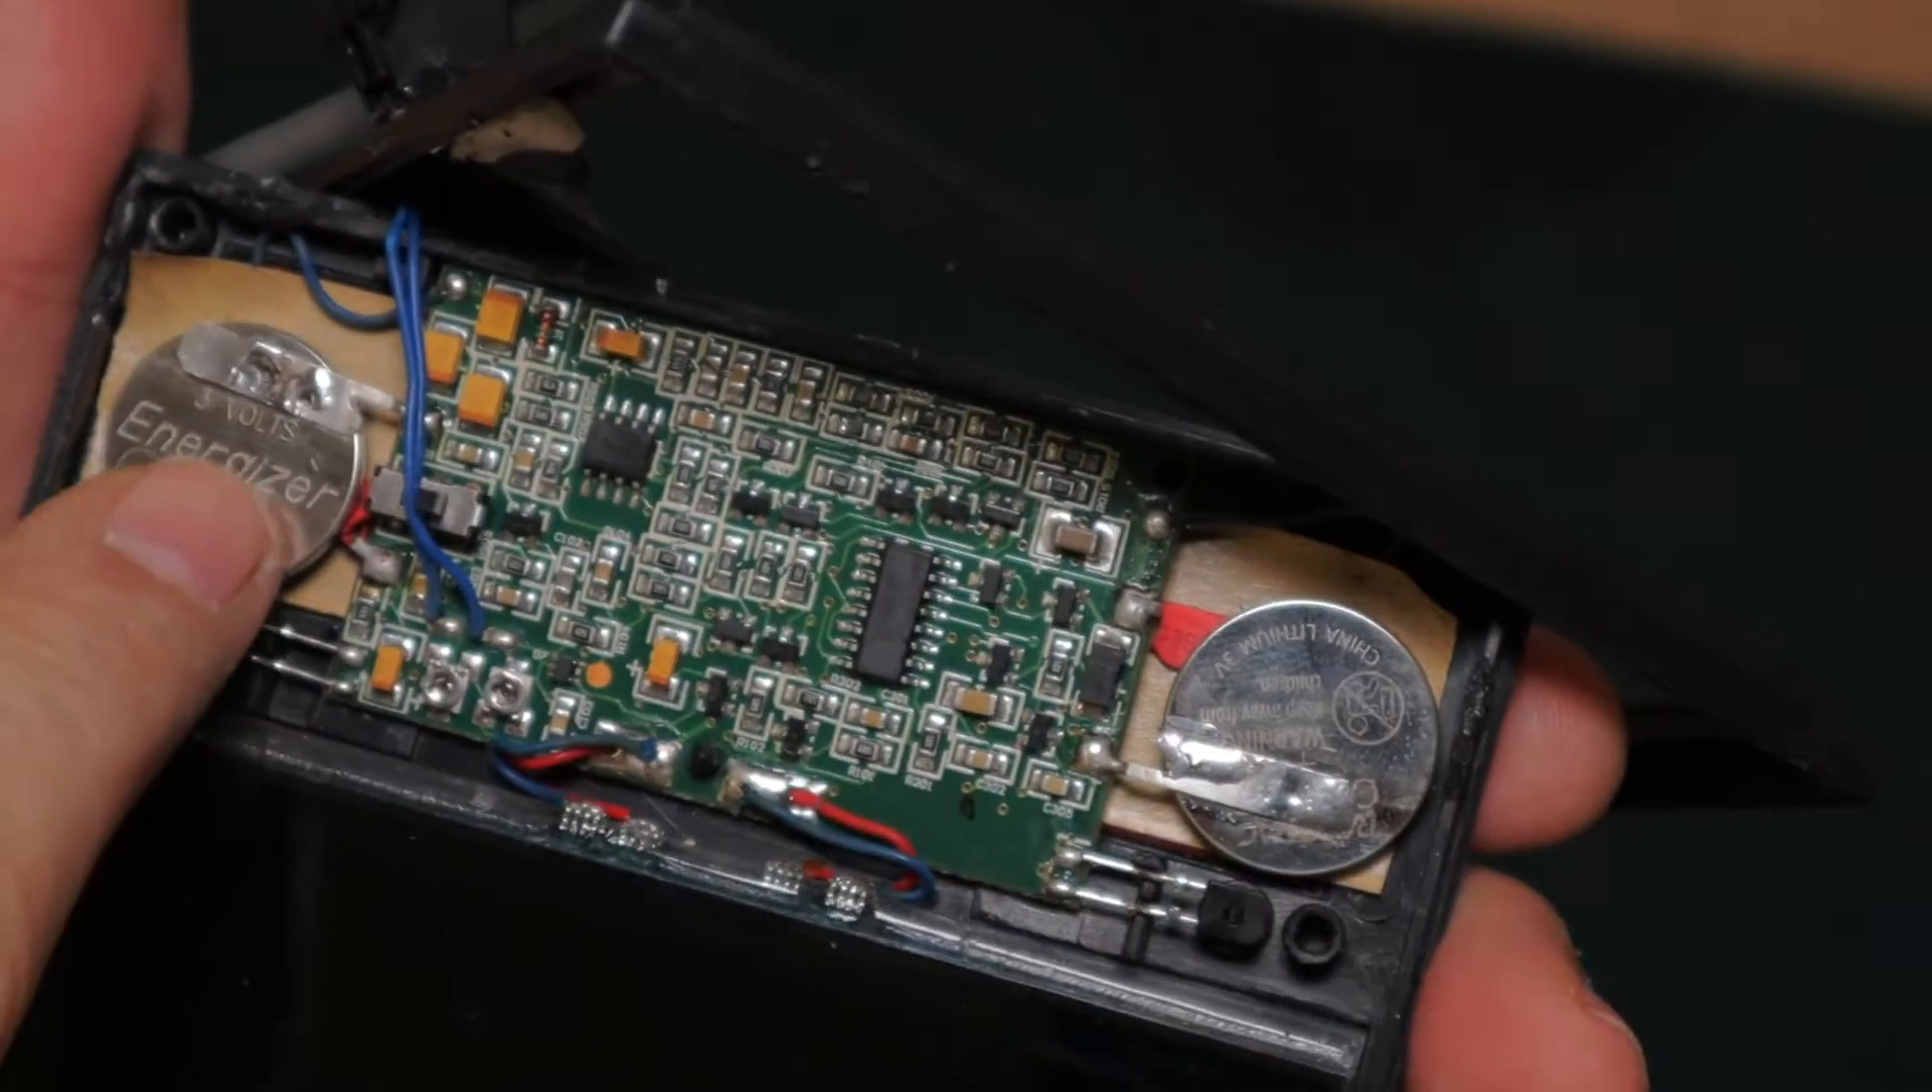So you can see I've got the two batteries and I've soldered these in and that was really difficult to do.